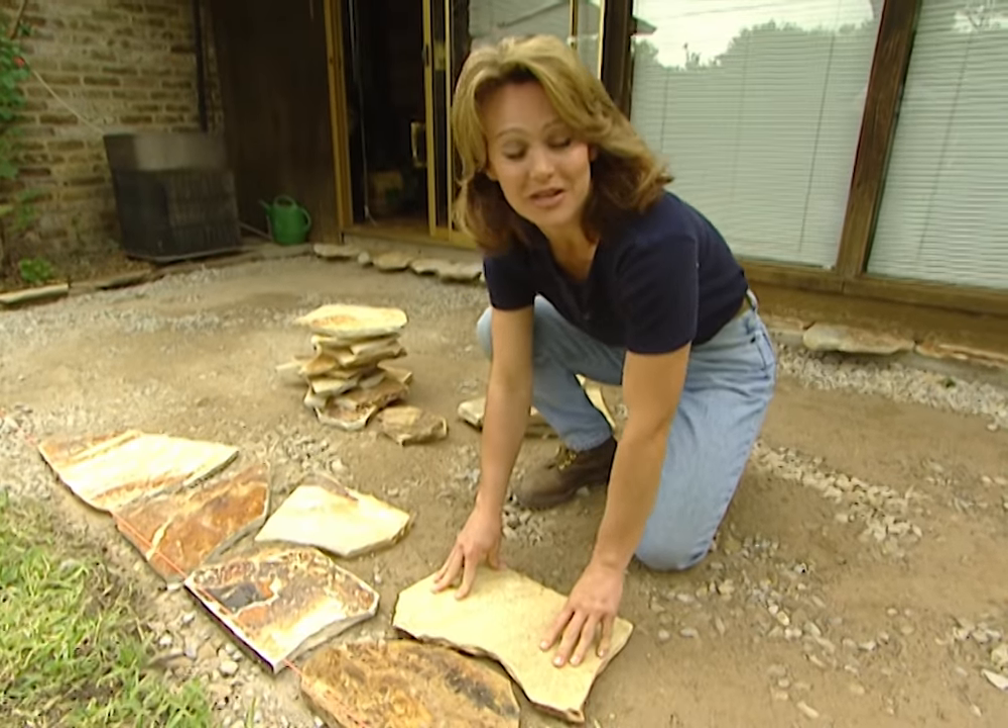I'm laying out the borders first, as you can see I've already done, and then we'll work off of those stones to fill in the middle part.